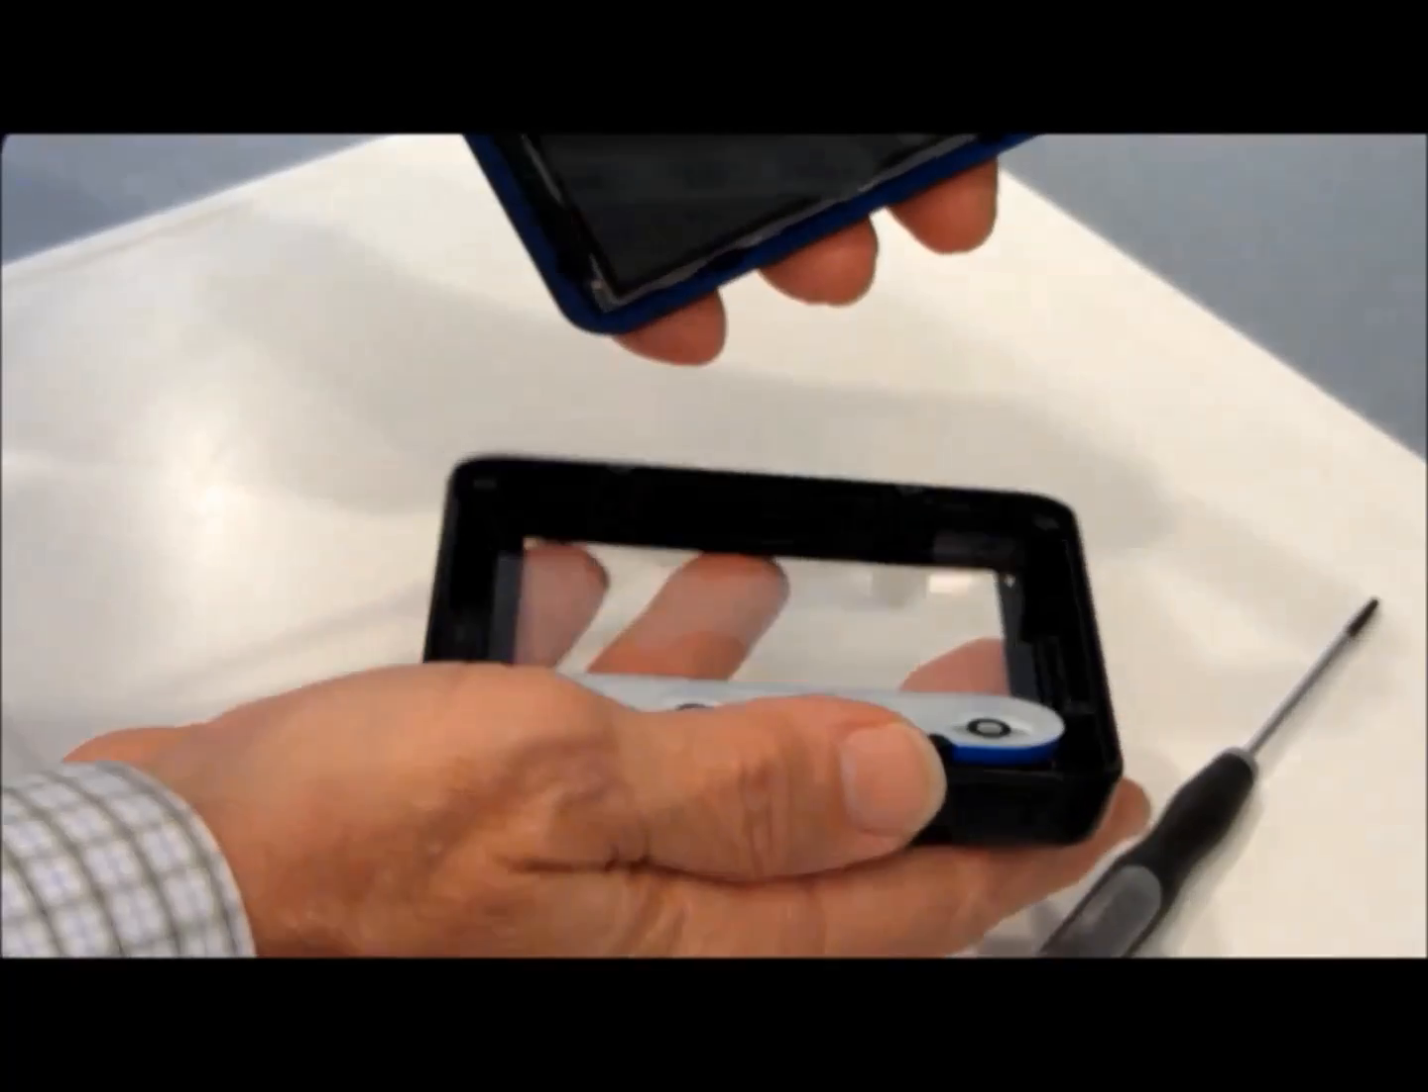With all the screws out and set aside, the front cover just comes off of the depth sounder.